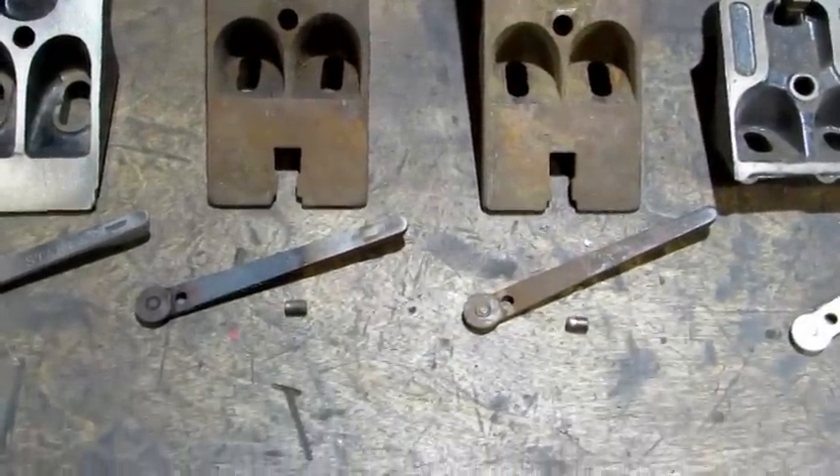In preparation for doing this video I took two of the frogs that had pins that were frozen in the frog and I disassembled them. I removed the levers and I punched the pins out.